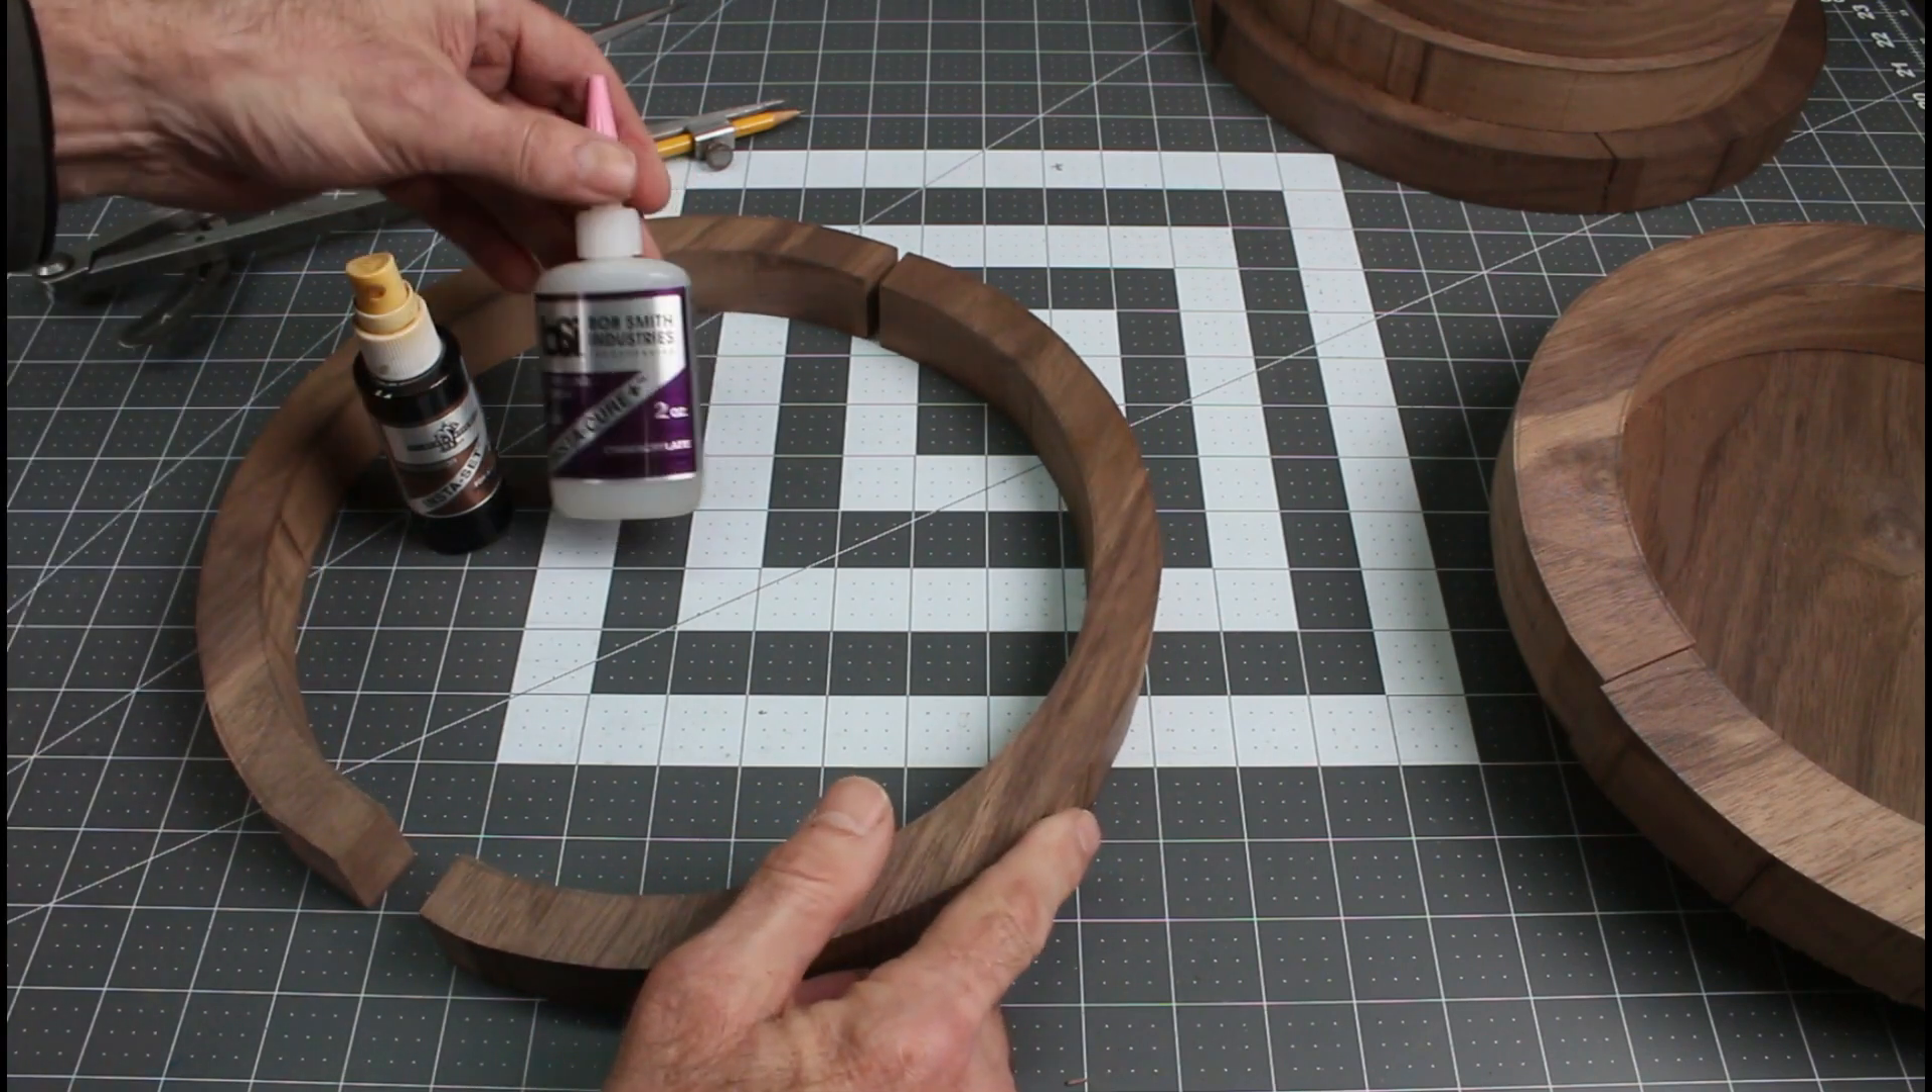I have these two surfaces that need to meet and get glued back together again.